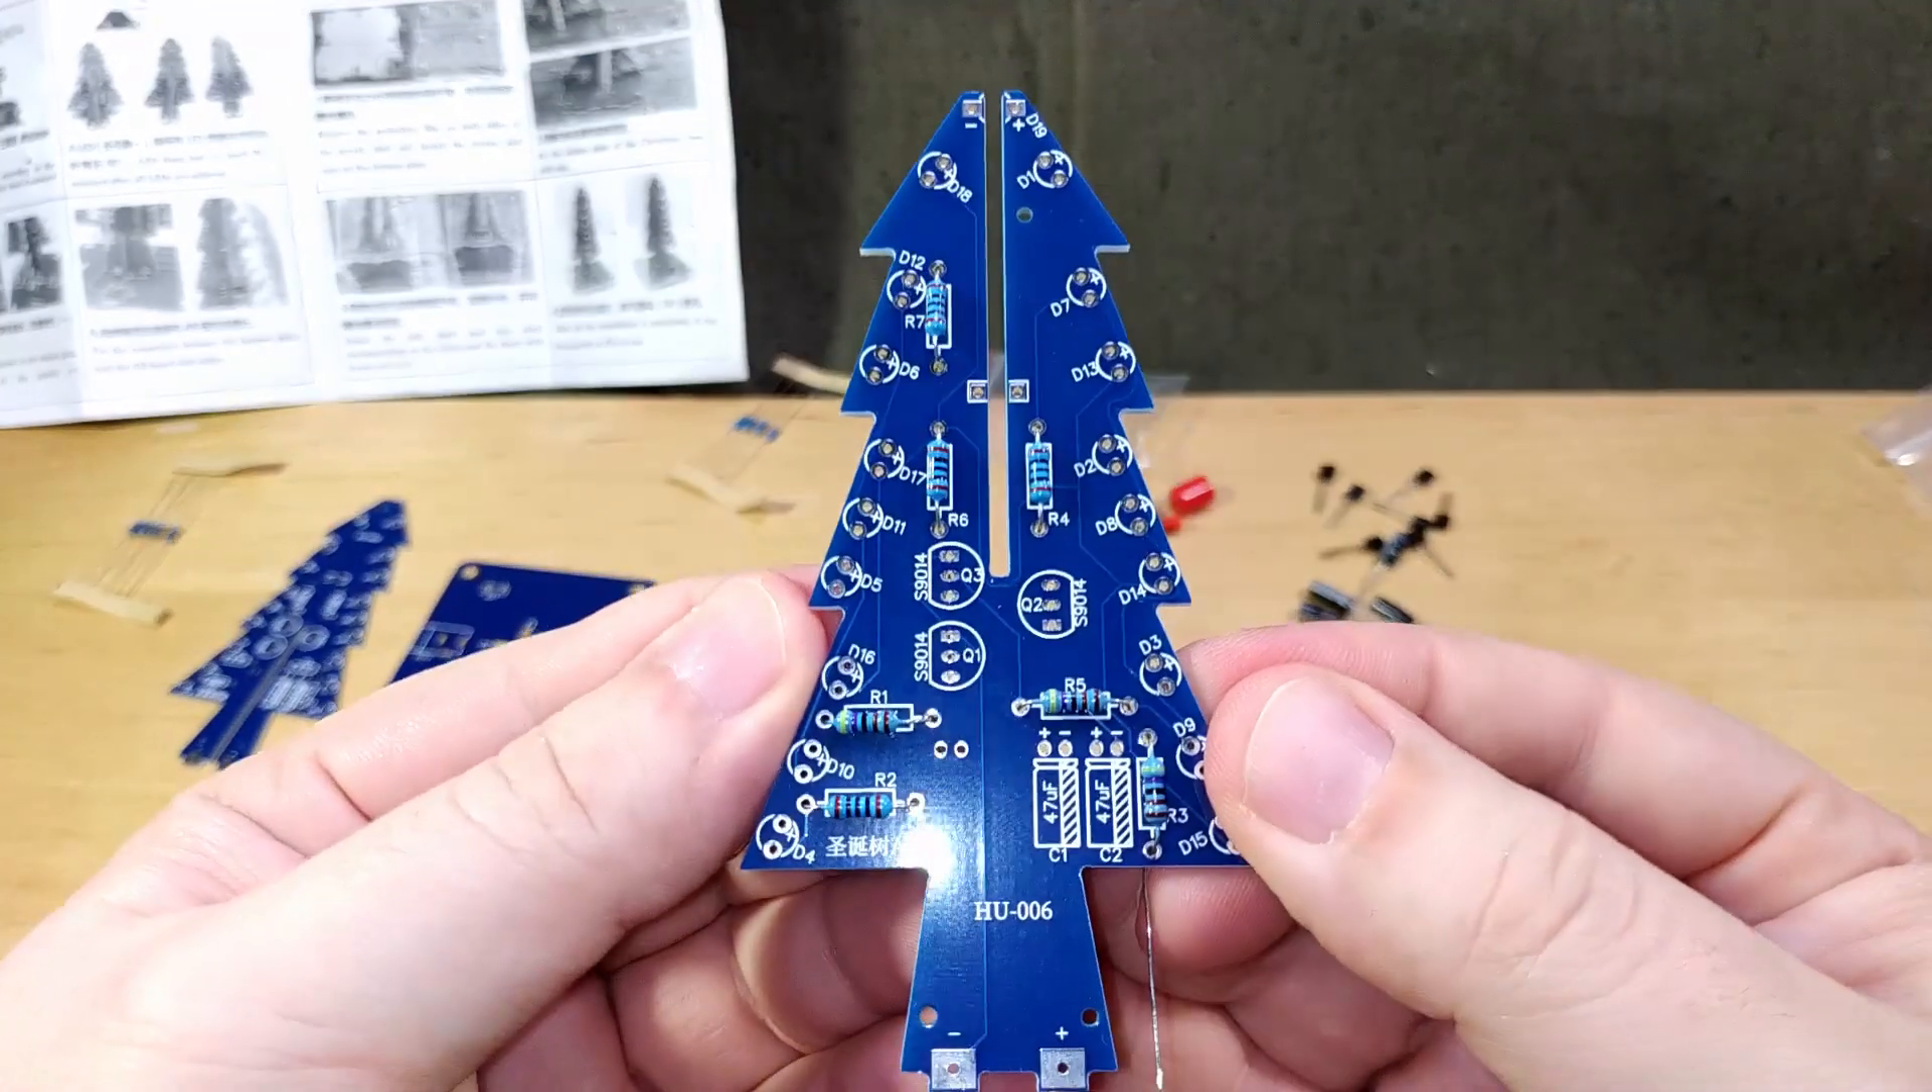Так, все резисторы я на плате установил, теперь можно включать паяльник и припаивать их на свое место.